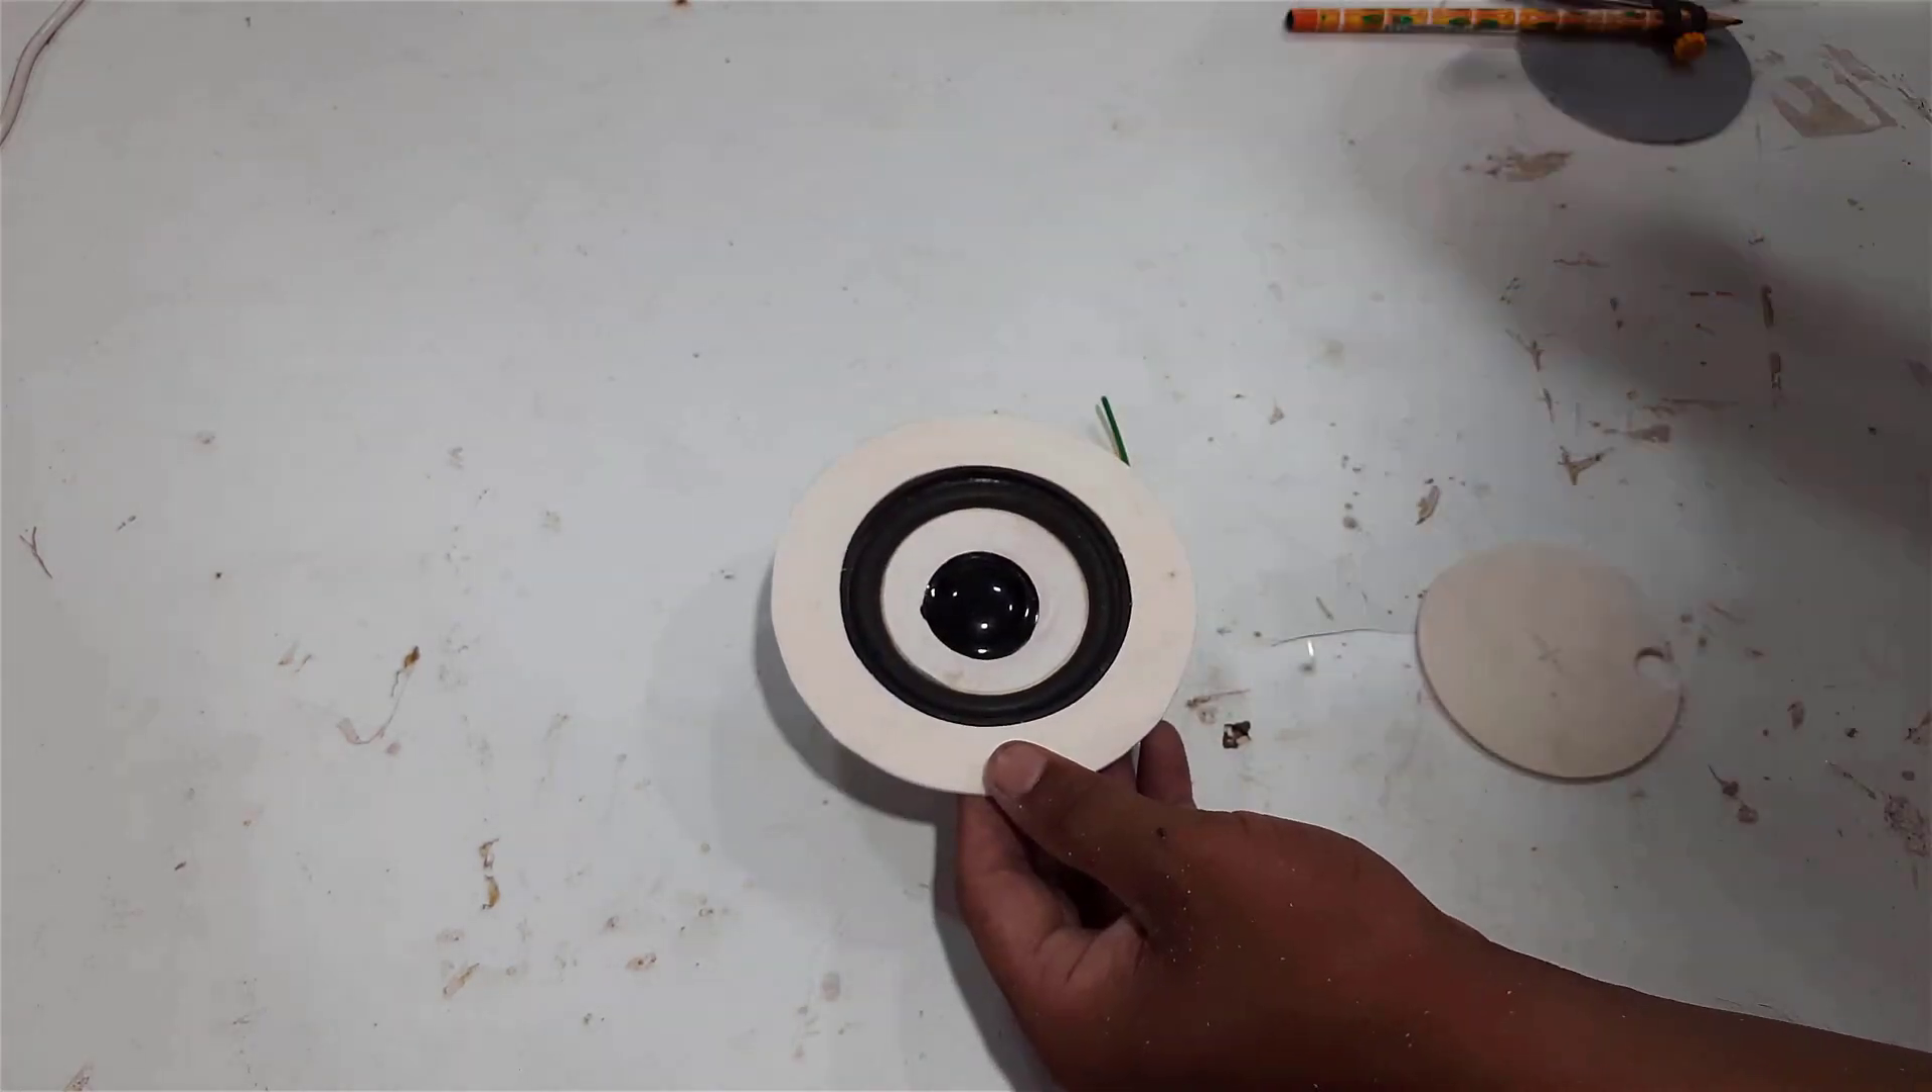देखे बिल्कुल बड़िया तरीके से यहां पर स्पिकर भी हमारा लग चुका है।